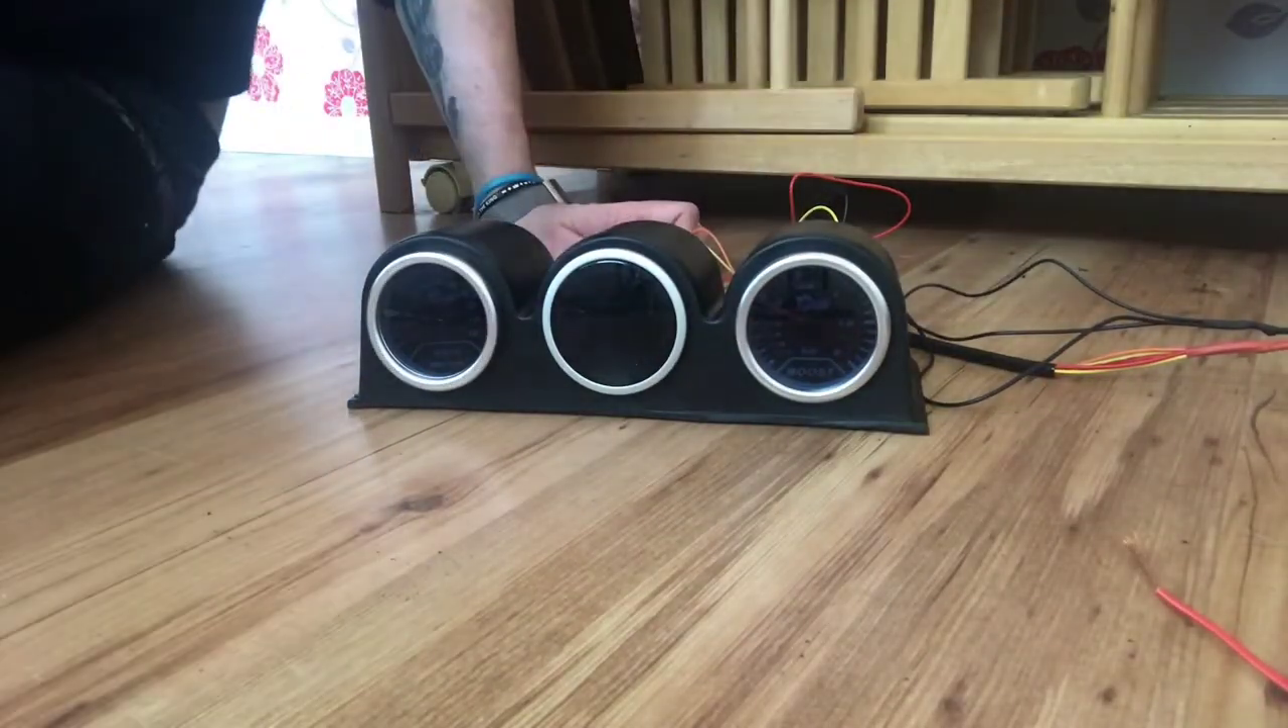So, there, we have the gauges, all mounted, all ready to go.